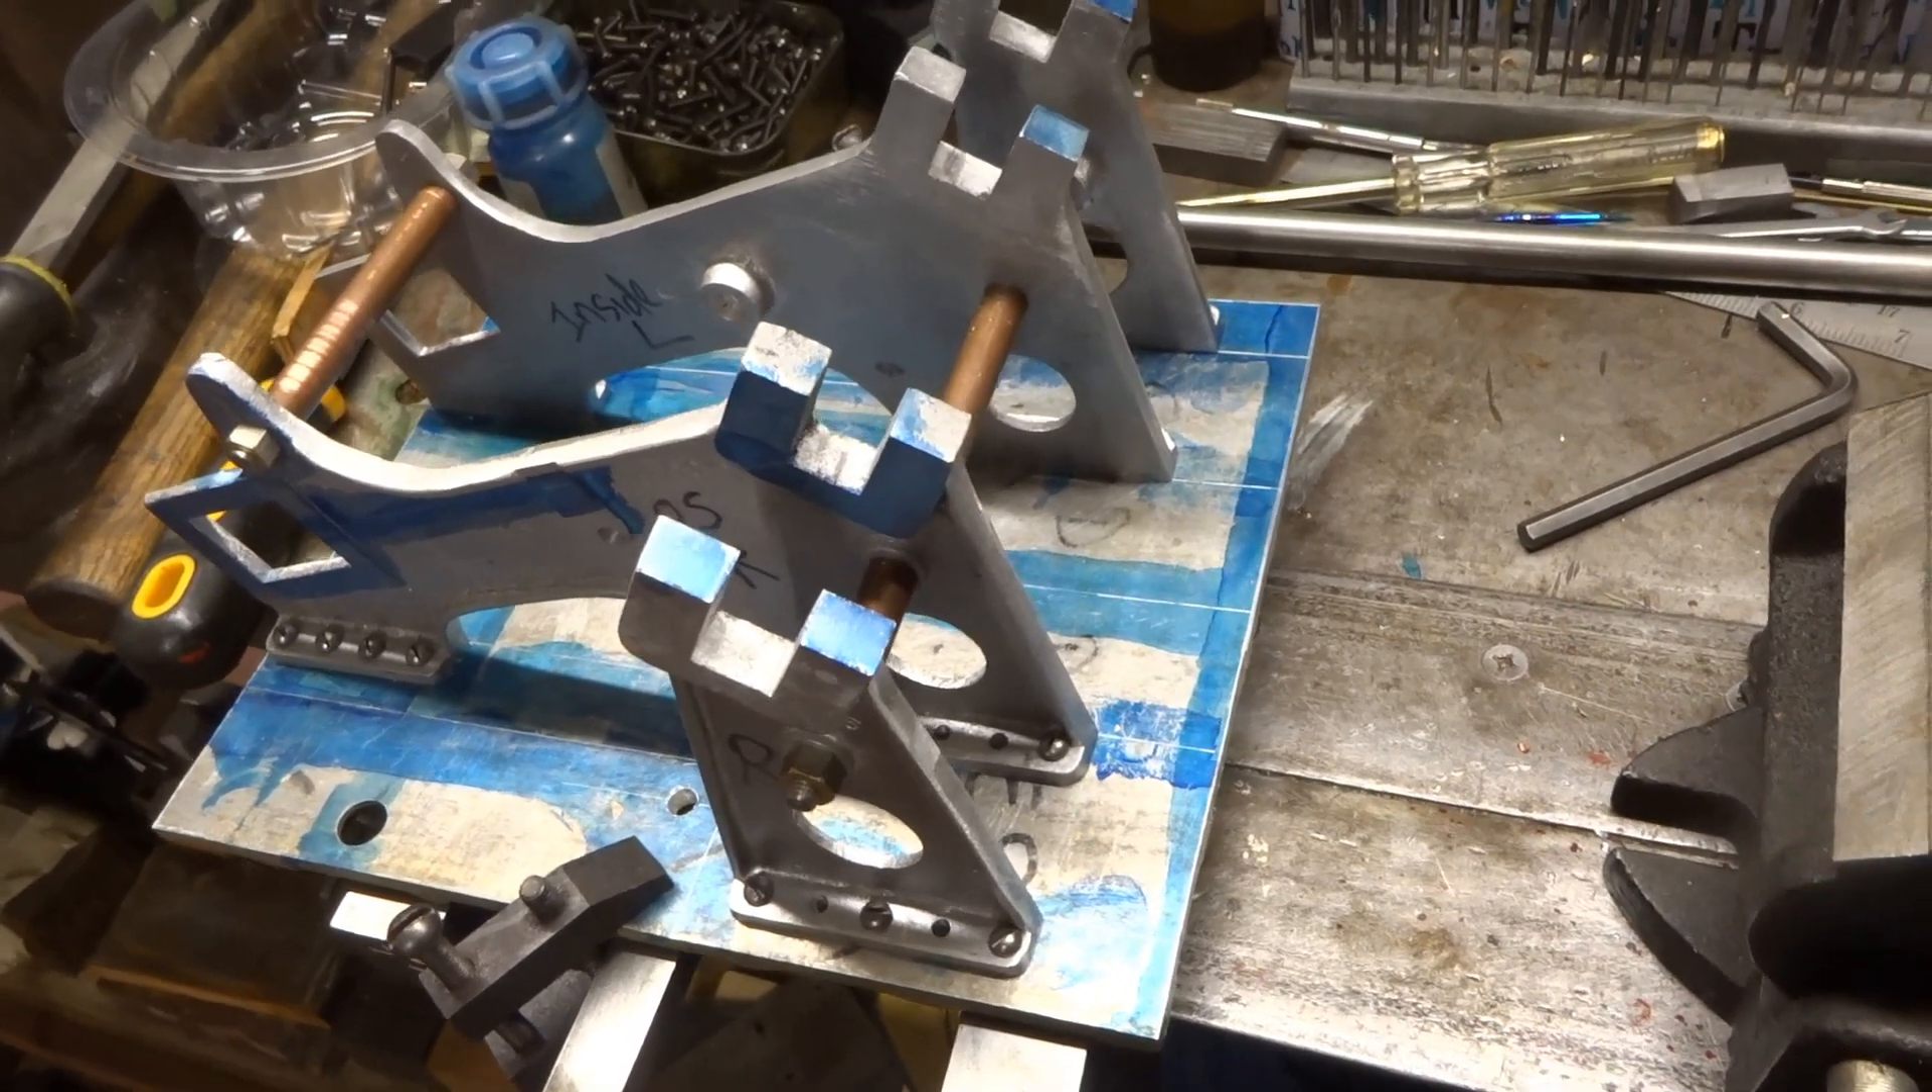I've got the side frames of this engine lined up and screwed to the base plate.